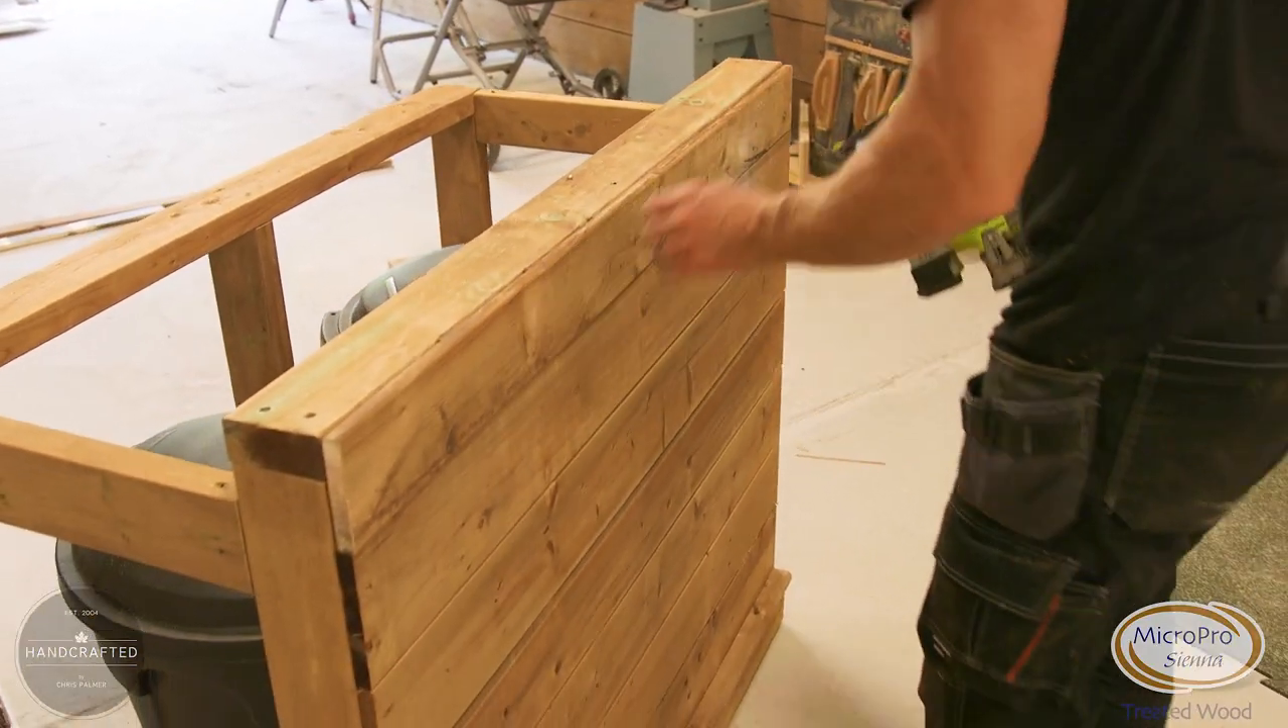Now with our final backboard in place we can work on our sides.